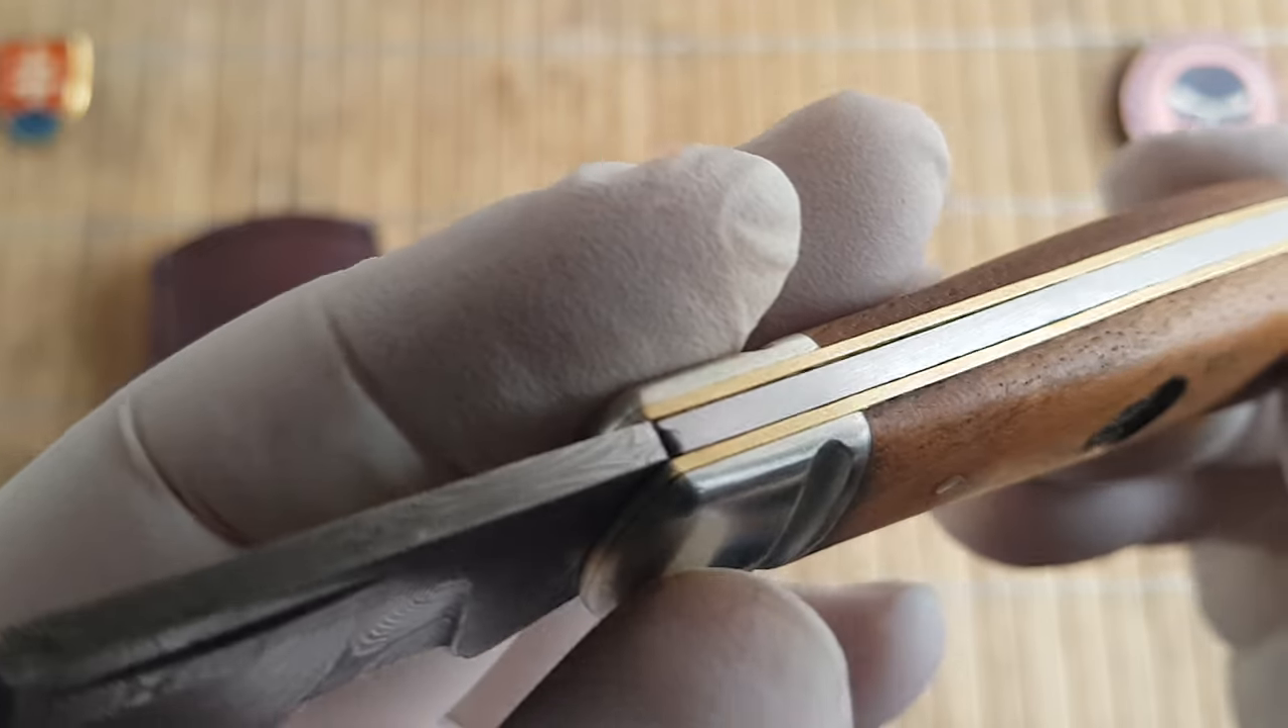The back uh back spring is not matching completely uh with the tang of the blade.